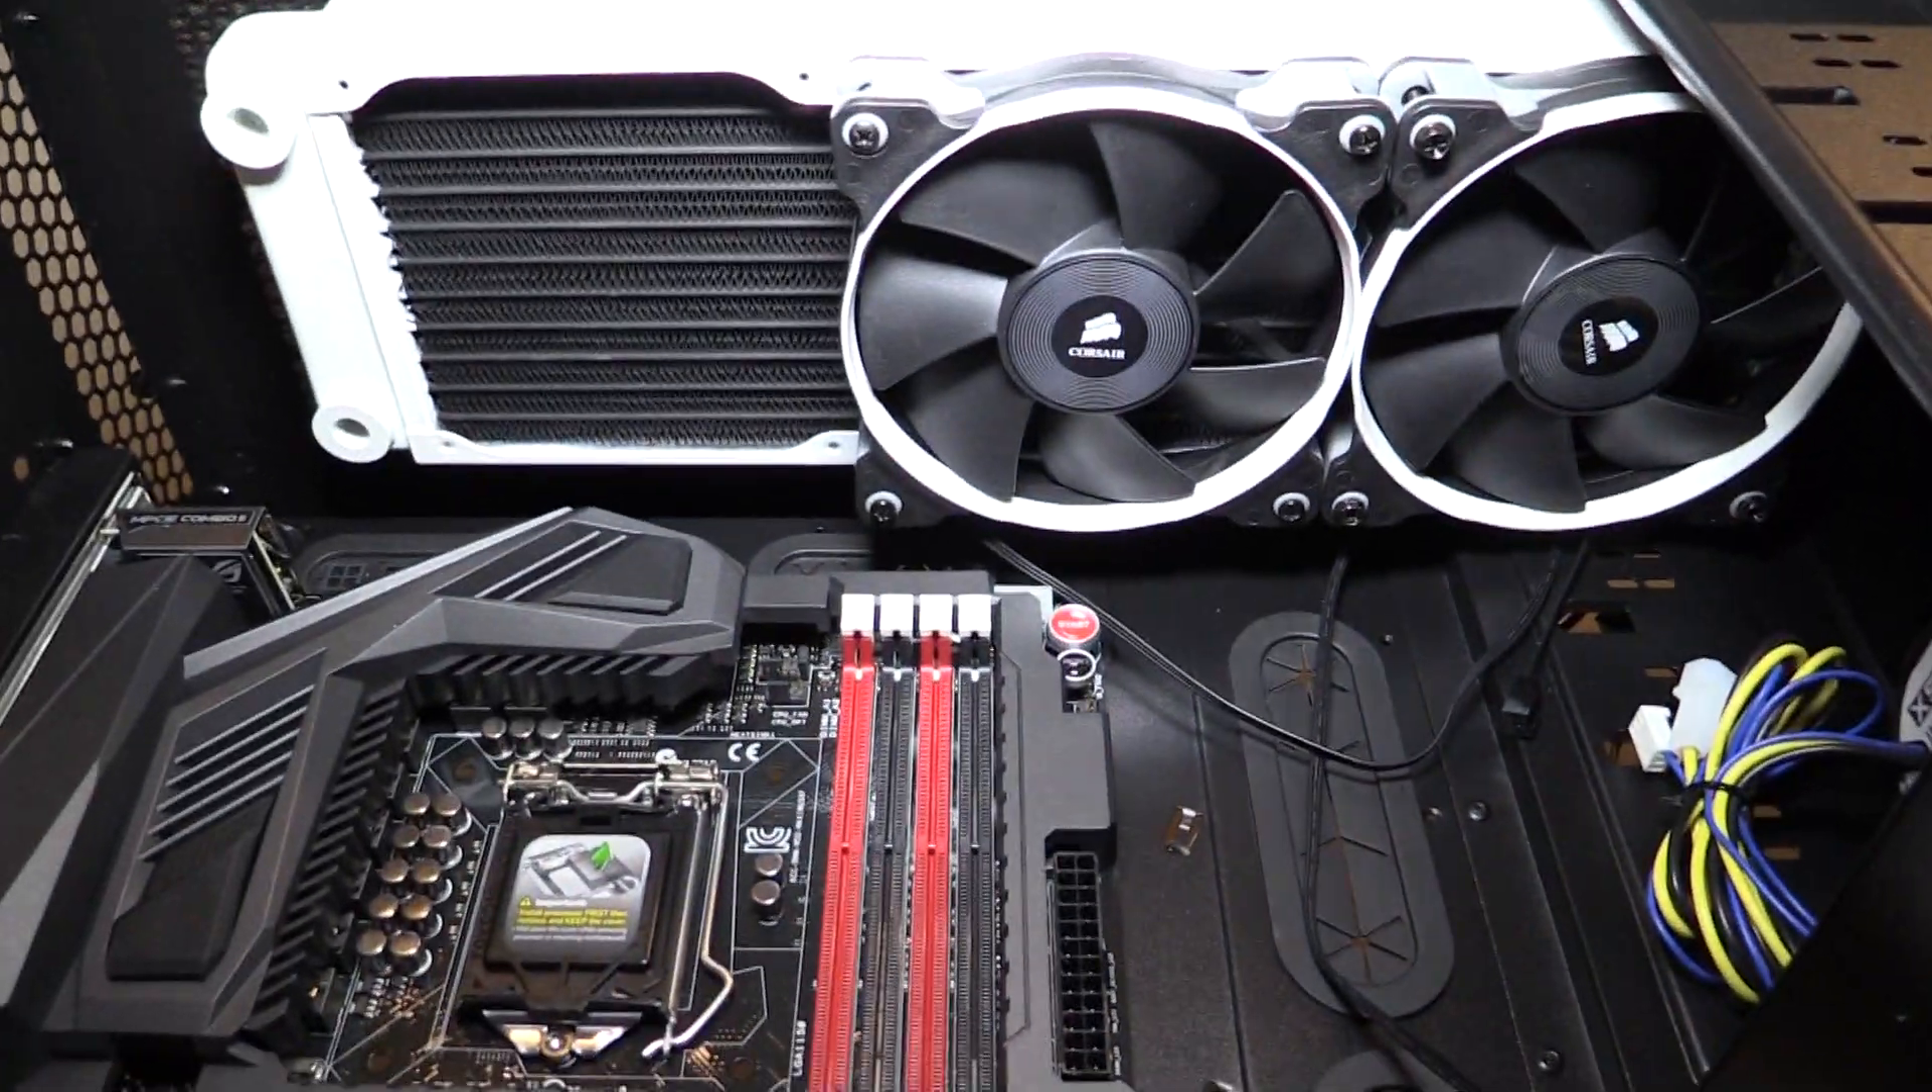Up top here we have two of the three Corsair fans that will go up here.